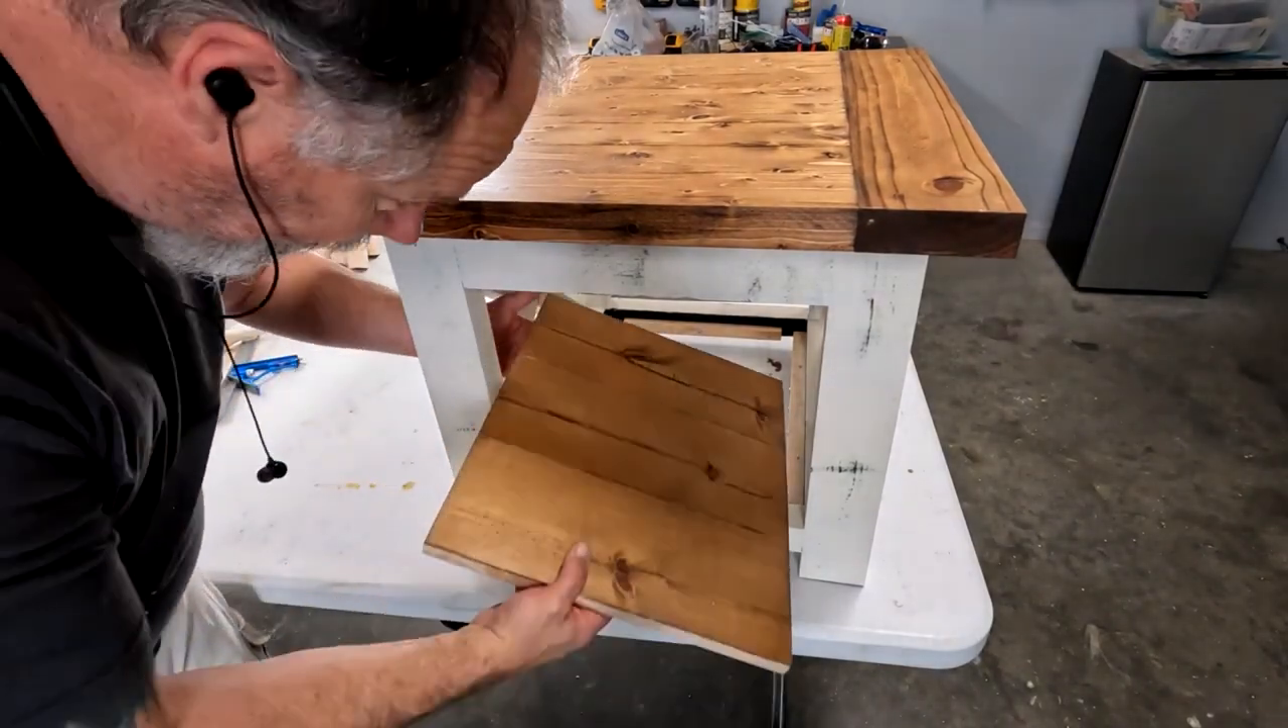Alright so you see my top is on now I'm going to take my bottom slide it in again.